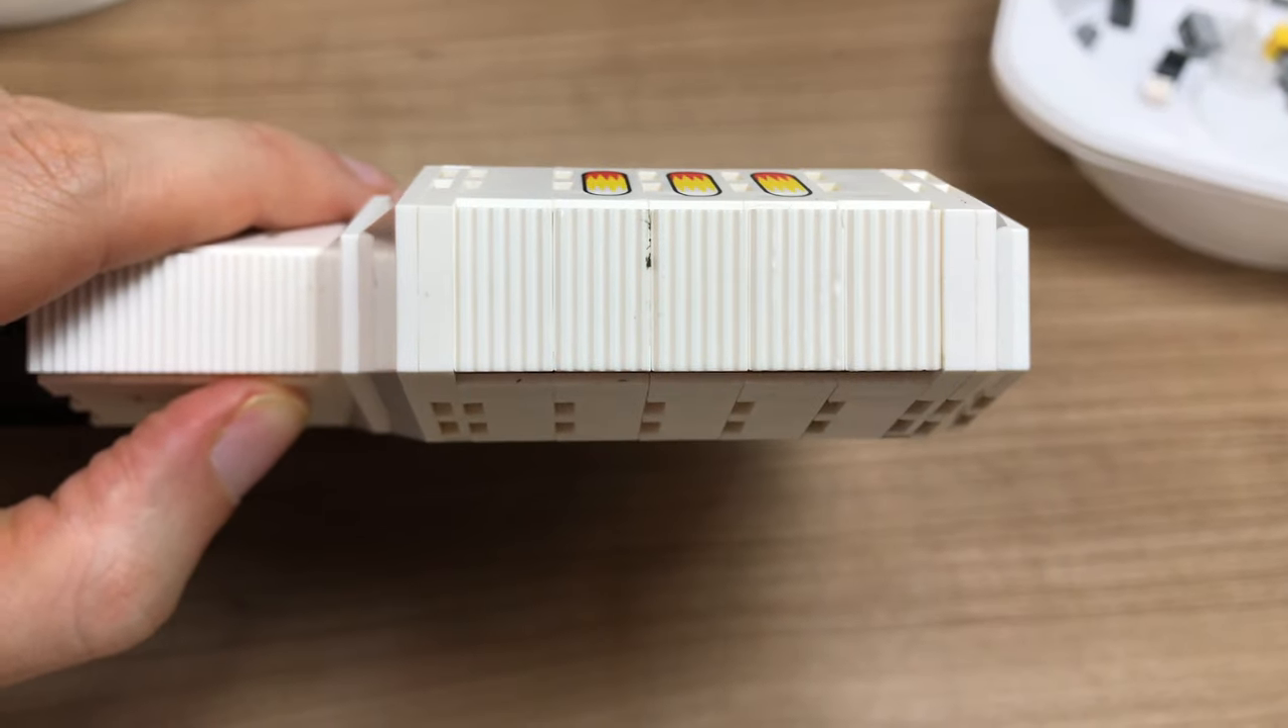Ihr seht, die bedruckten Teile sind angebracht worden.